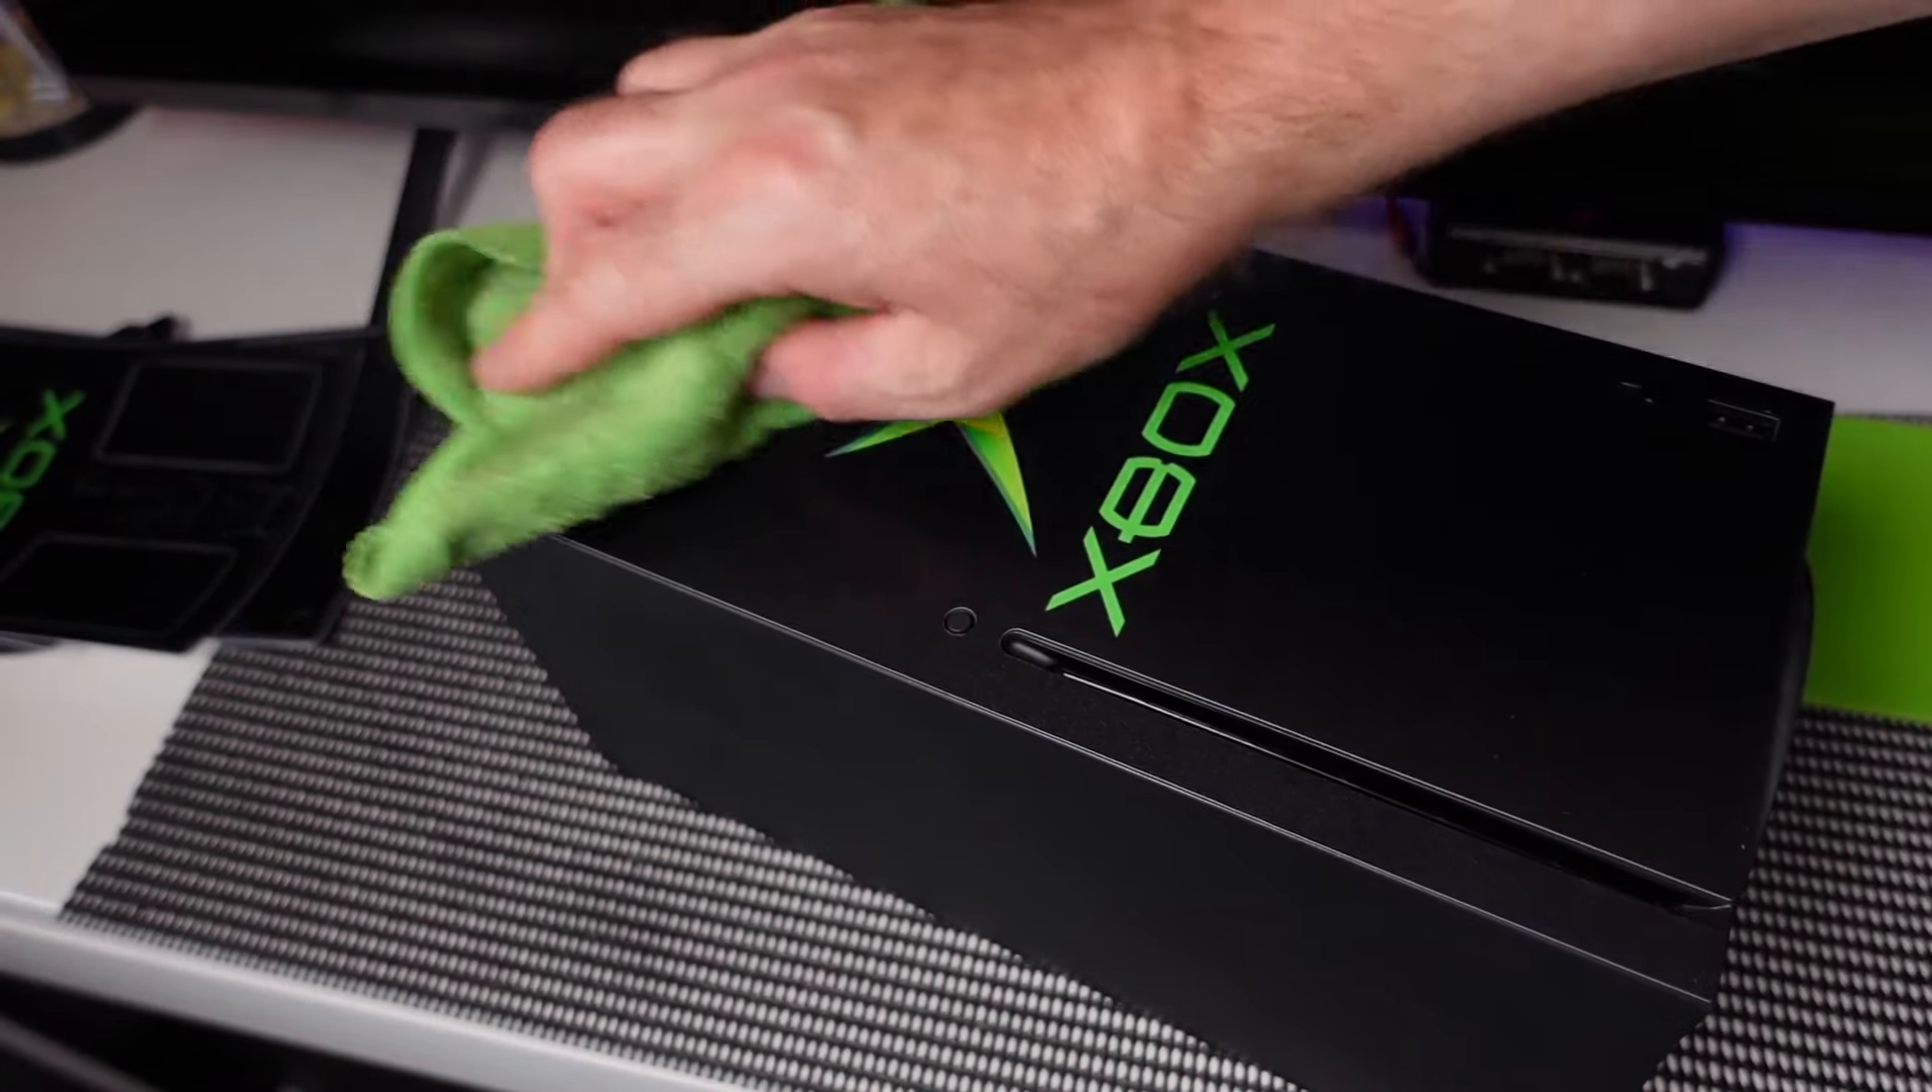Right, so we have the front on.